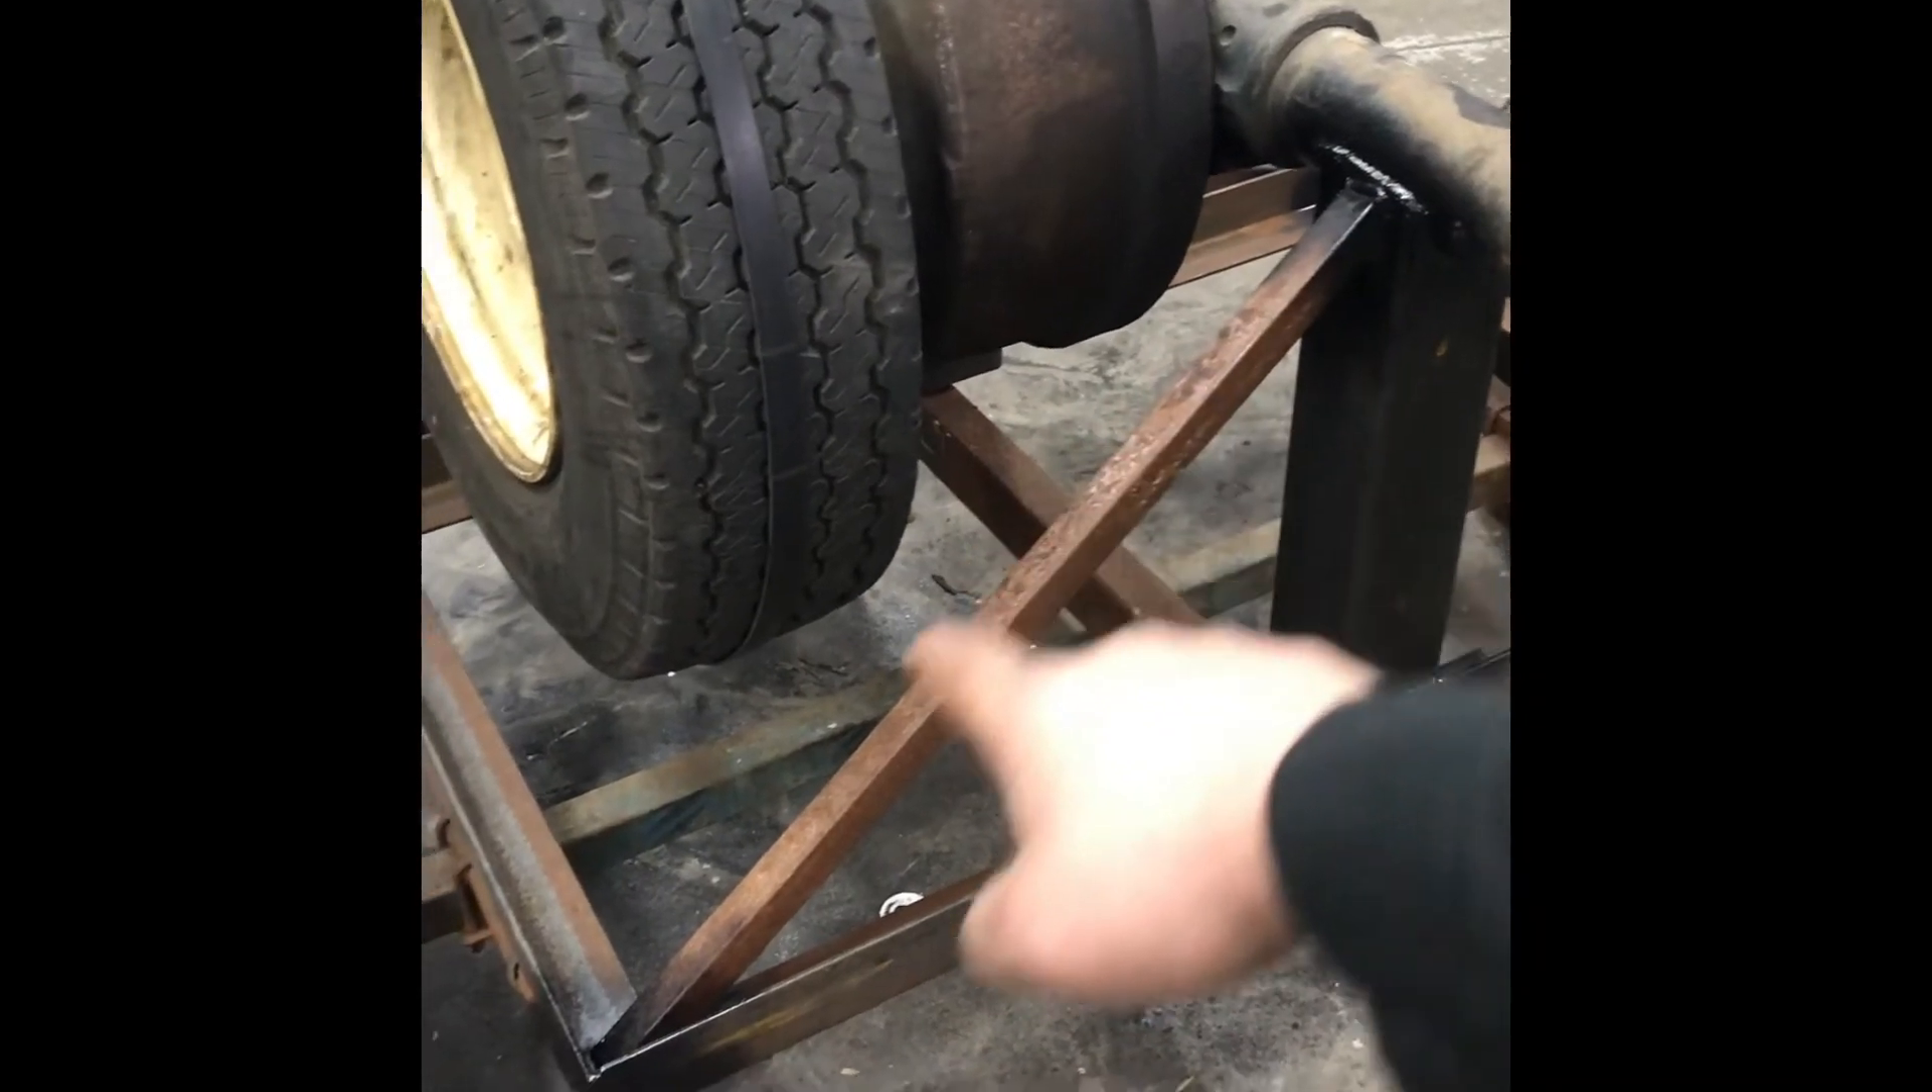Okay, I got the trailer built, got my triangulation braces put onto the back side.